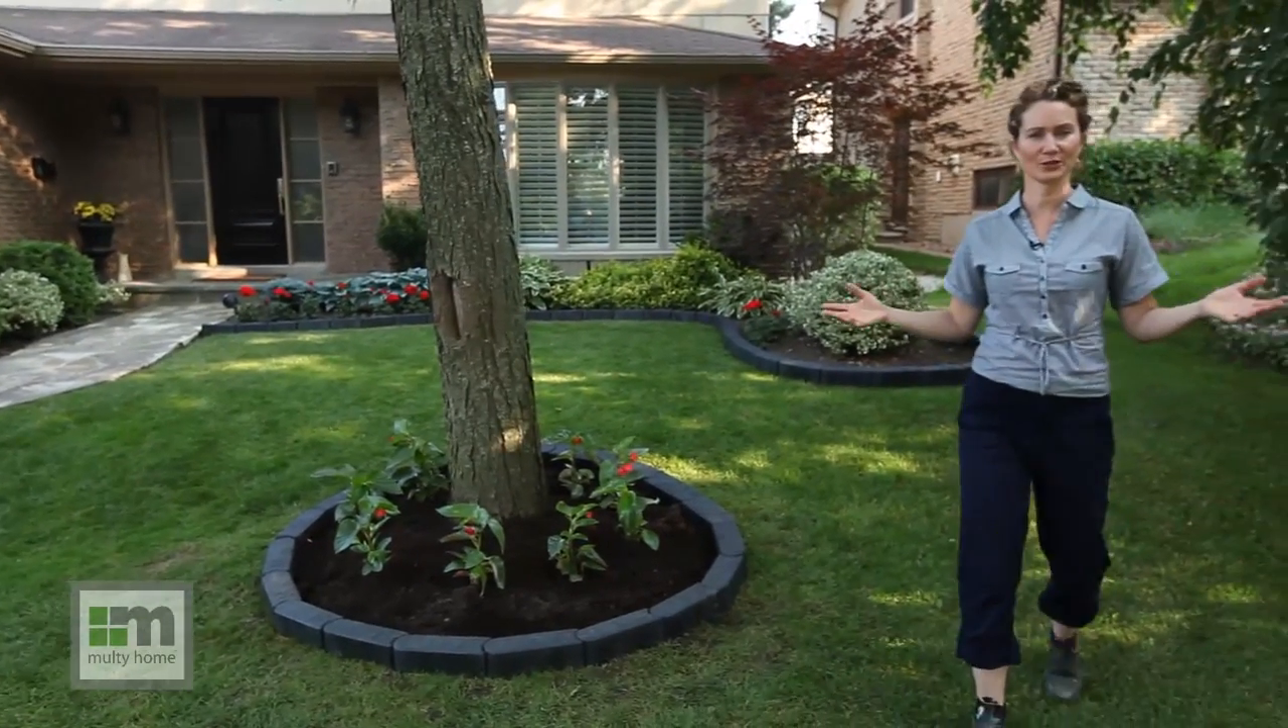You can see the beautiful transformation of my newly edged garden.